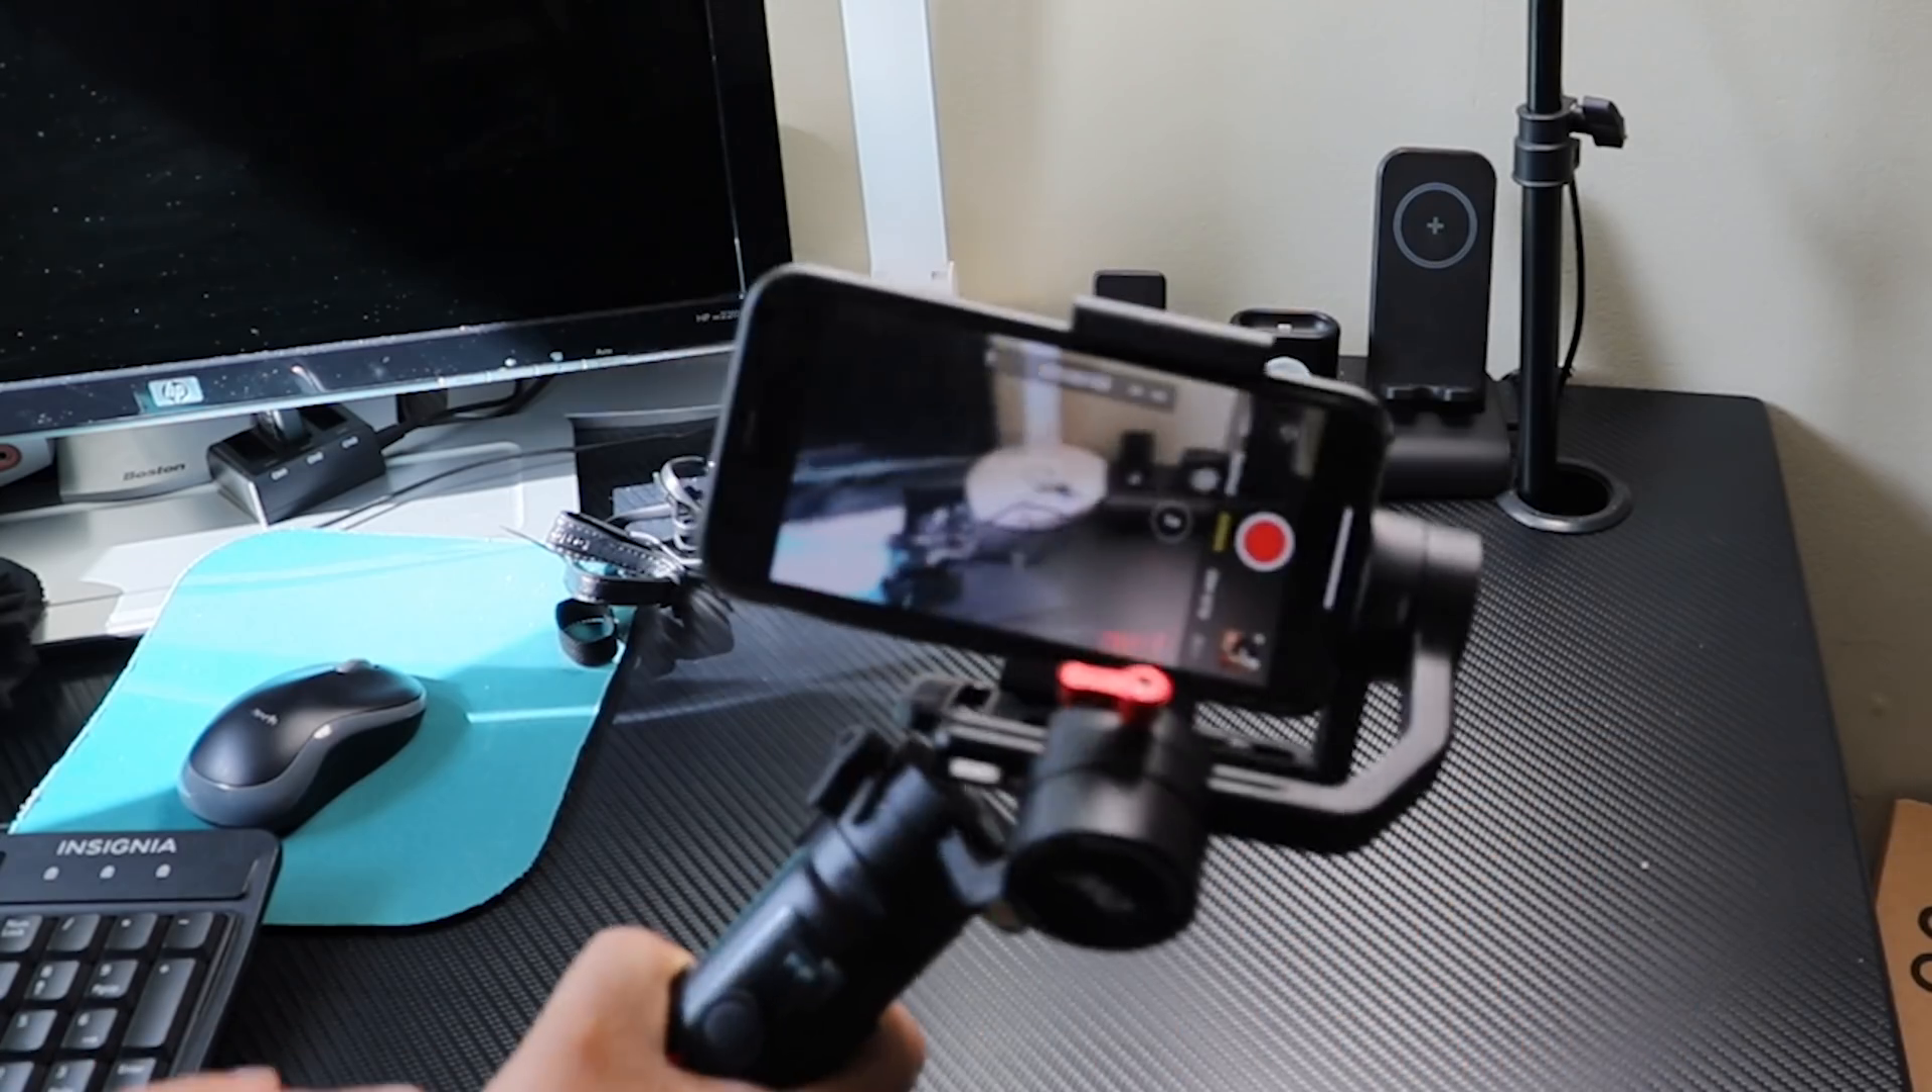Look at this, I am done for placing the phone on this gimbal.